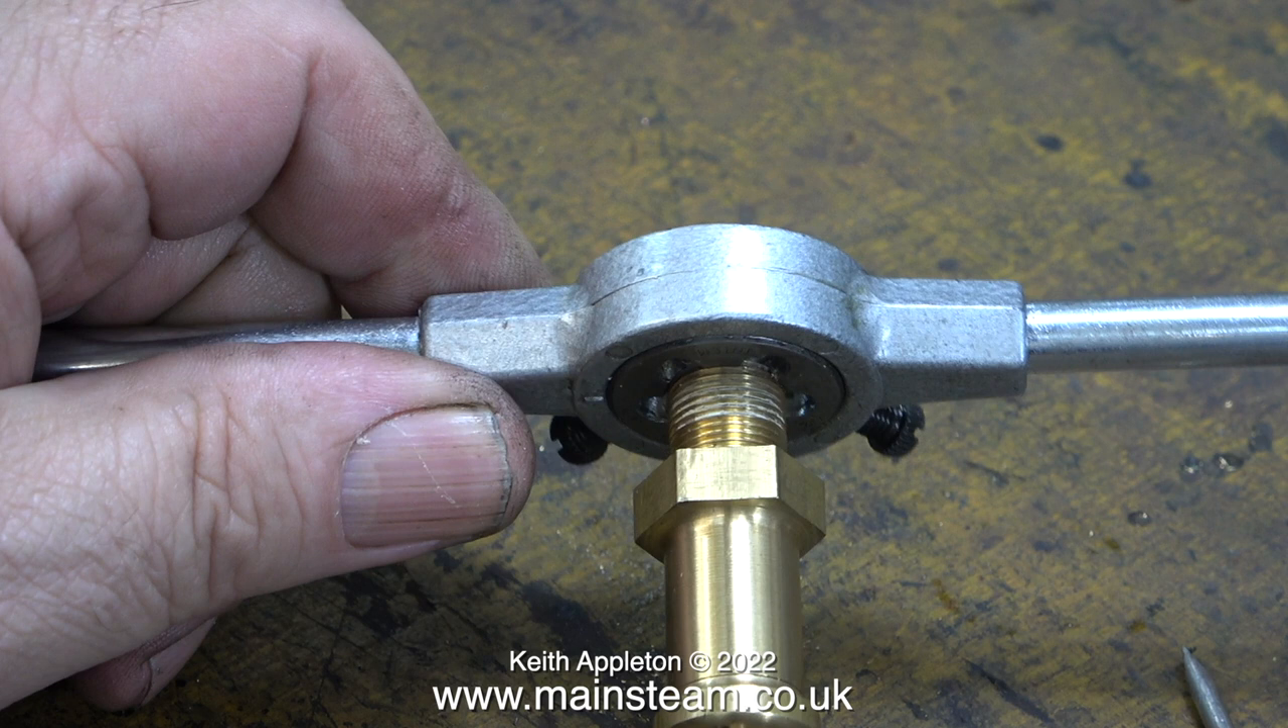Once I put the die back in the holder and adjusted it then it was possible to screw the safety valve into the die.